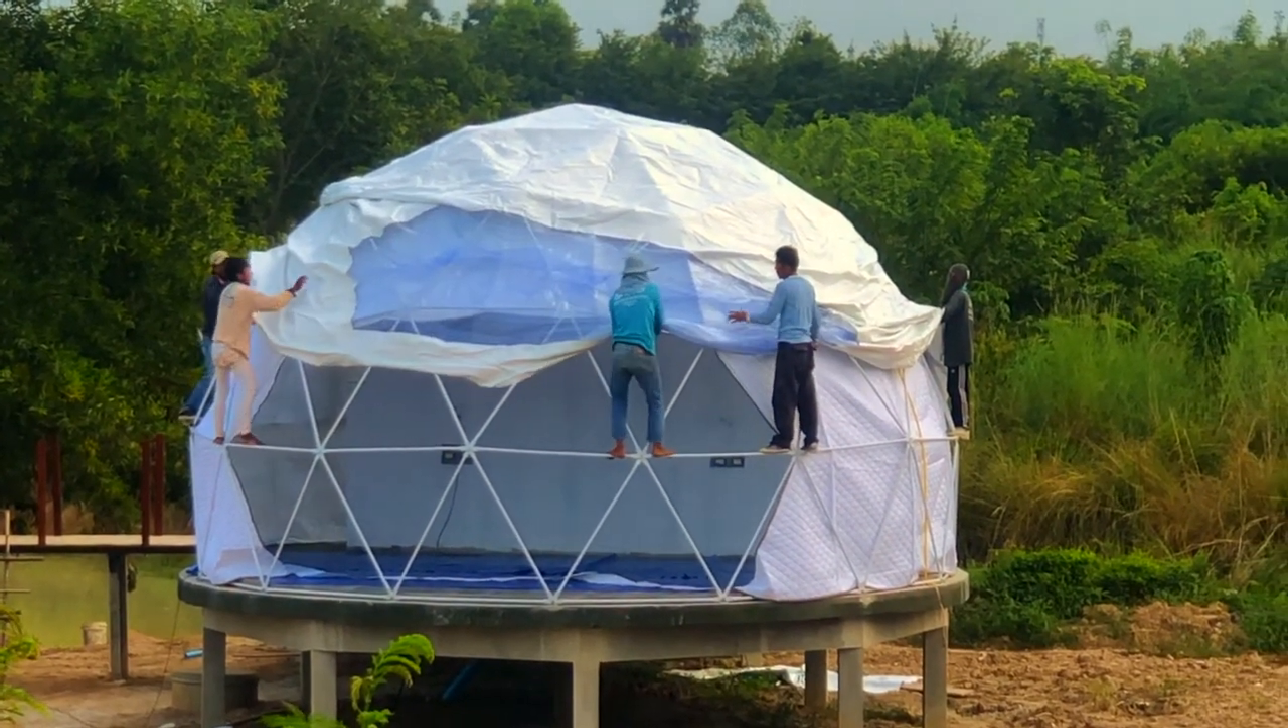There is the second PVC liner going on.